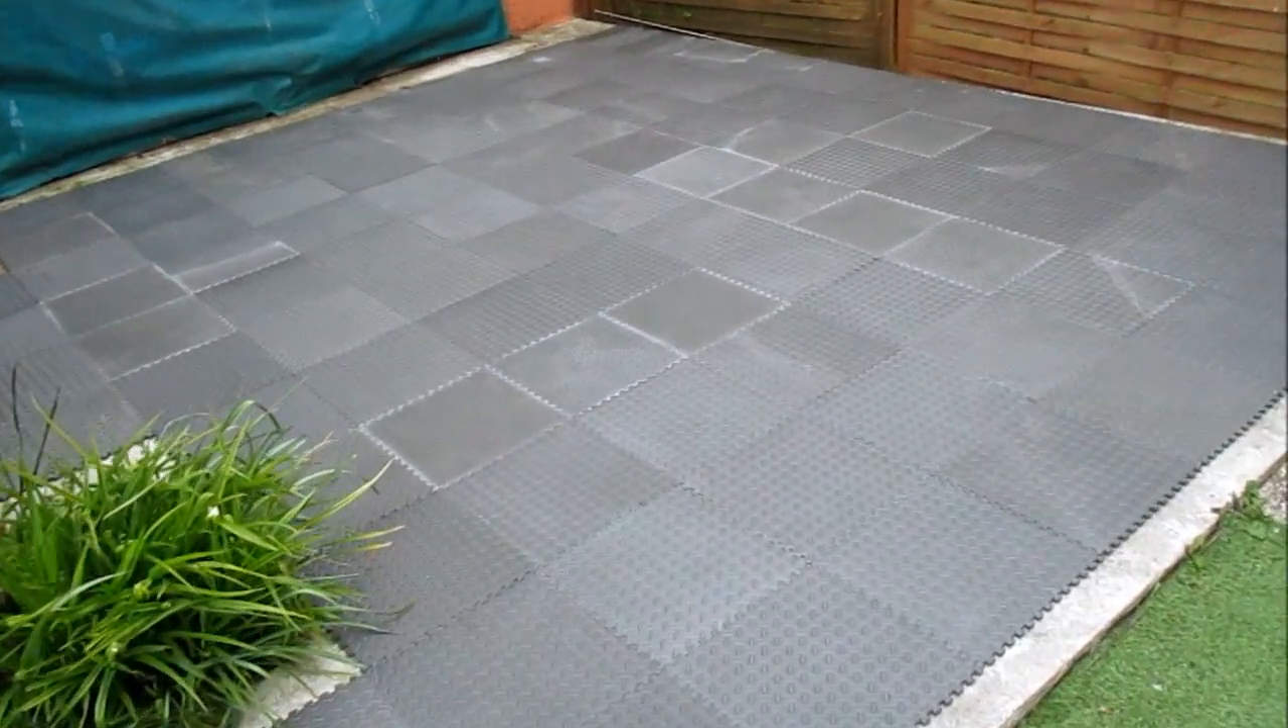Bon eh bien voilà les dalles sont en place.